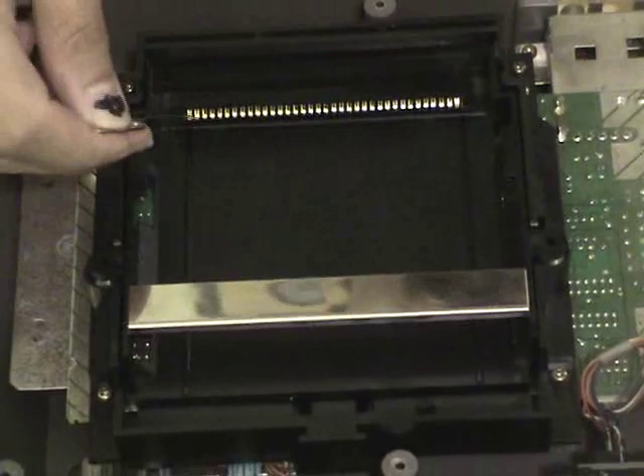Alright, I've taken the top off the NES, nothing more than the simple use of a Phillips head screwdriver.